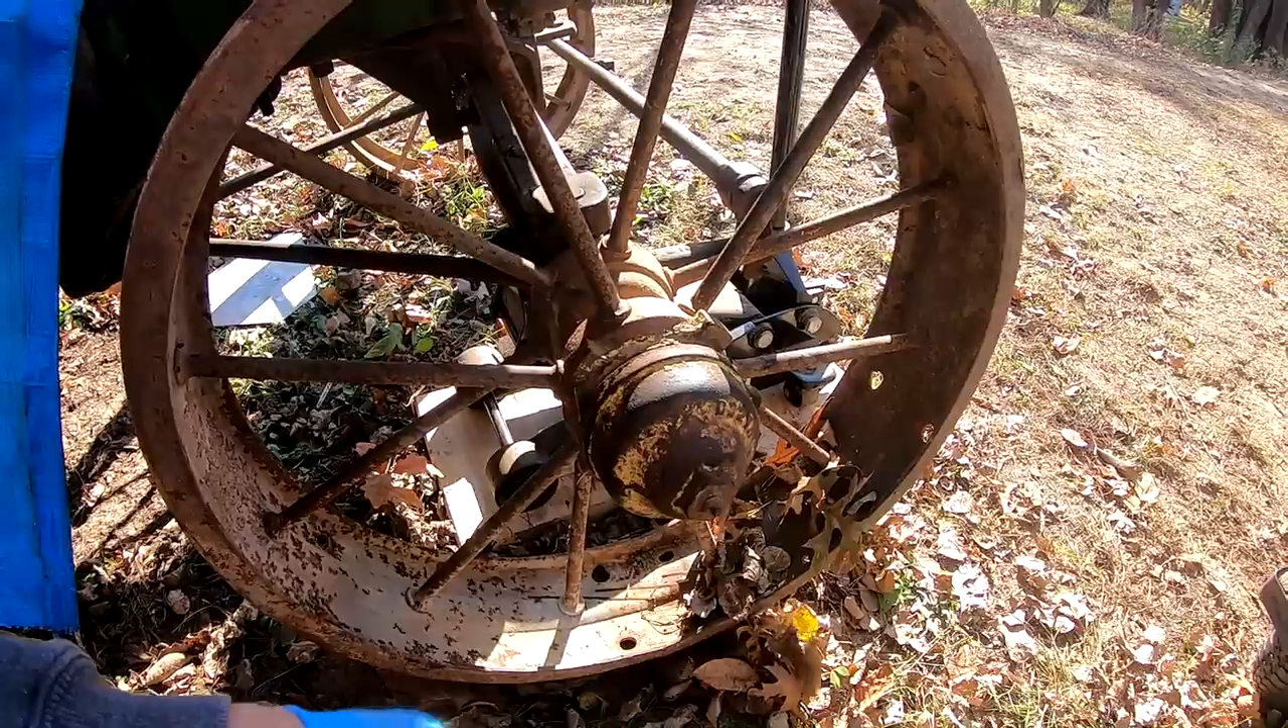Got the front wheel off the ground and all we have to do is remove this center cap.